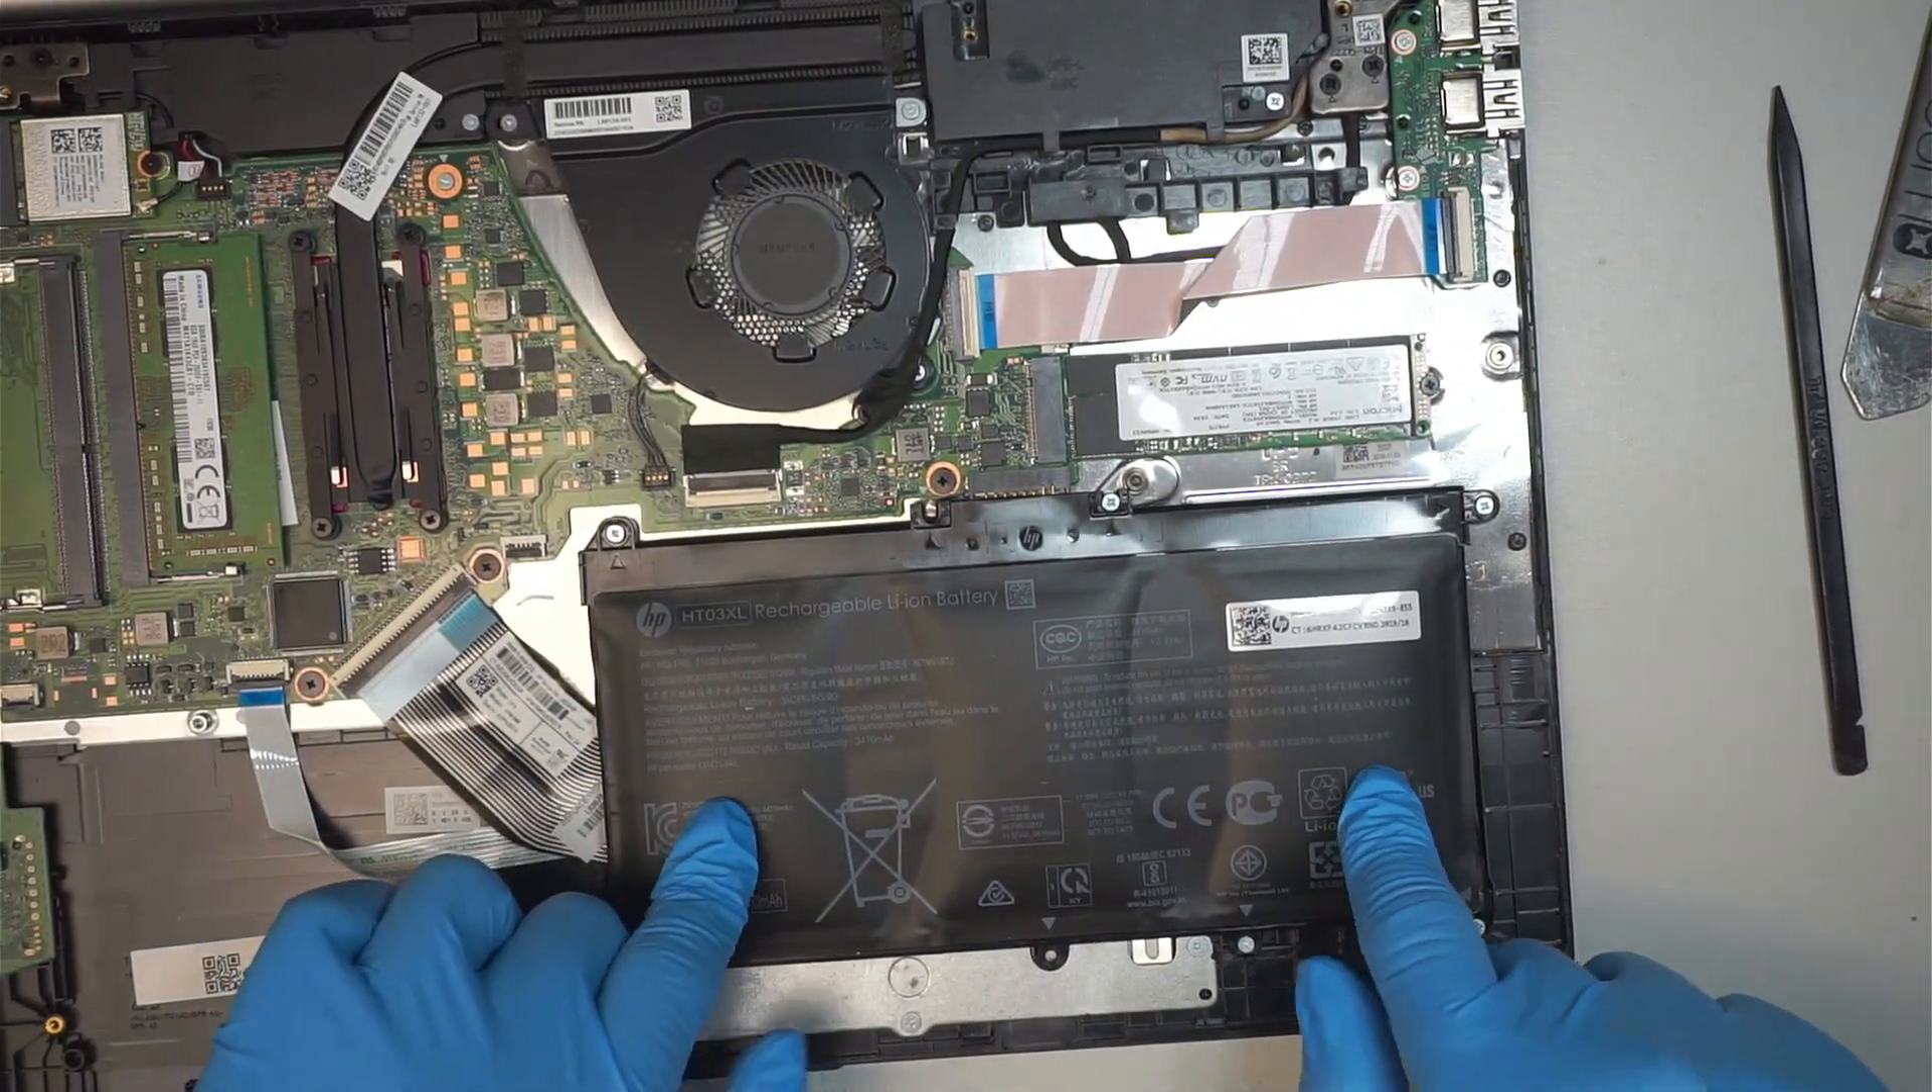Okay, once you have removed the back cover, you then now can see that the battery is here.